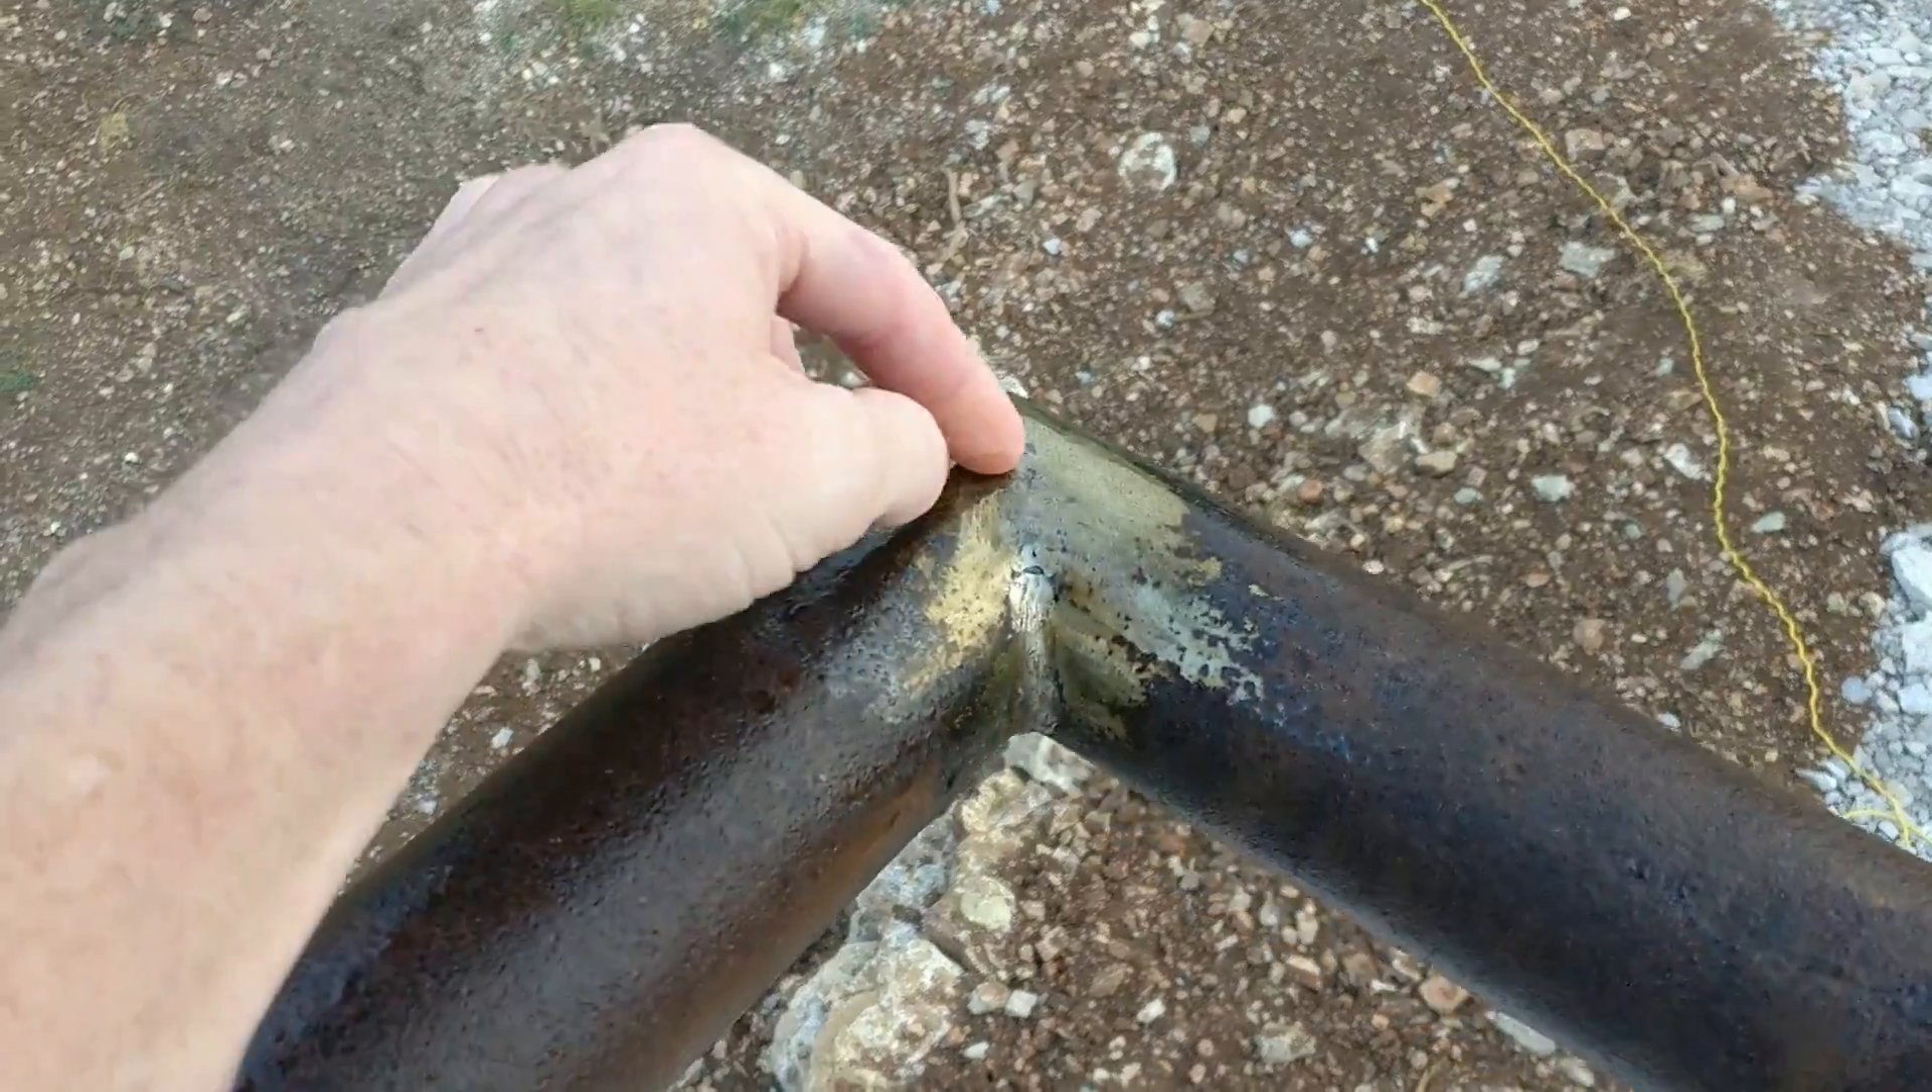So now this is what my corner looks like. So I ground that cut my 45s clamped it on there spot welded it and then ran a bead of weld around it.